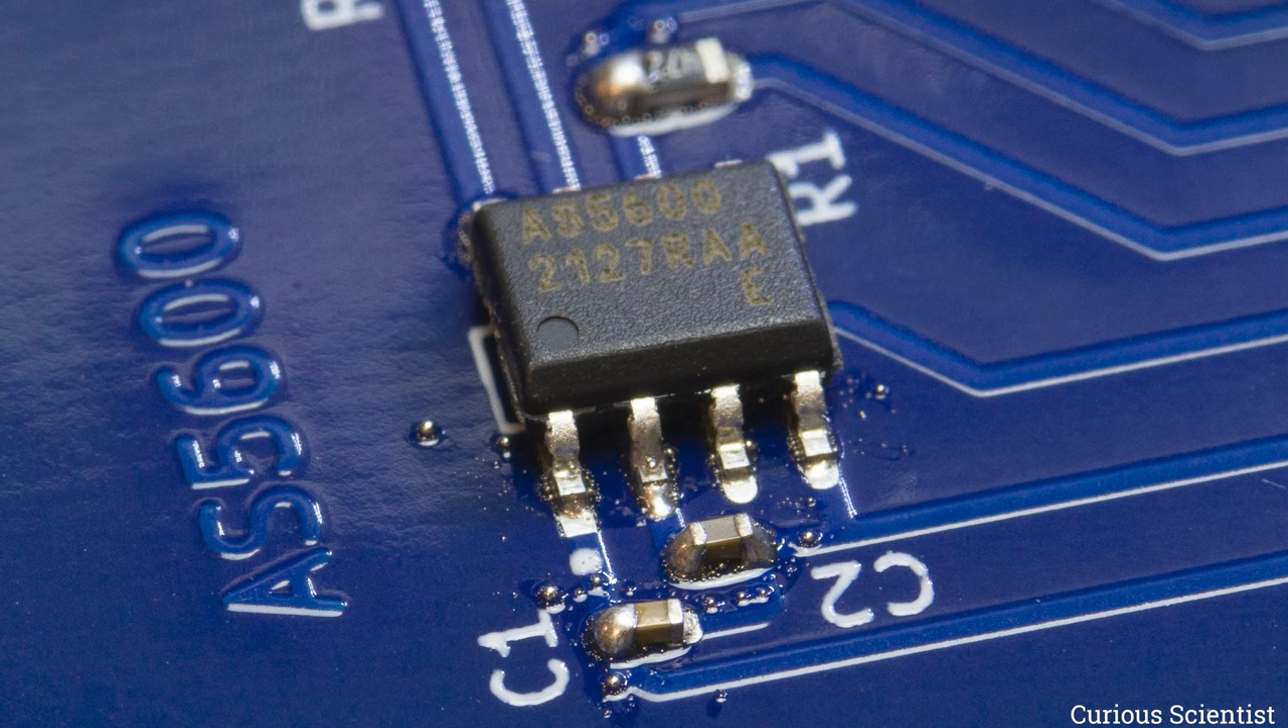Also the legs of the chip are attached nicely.